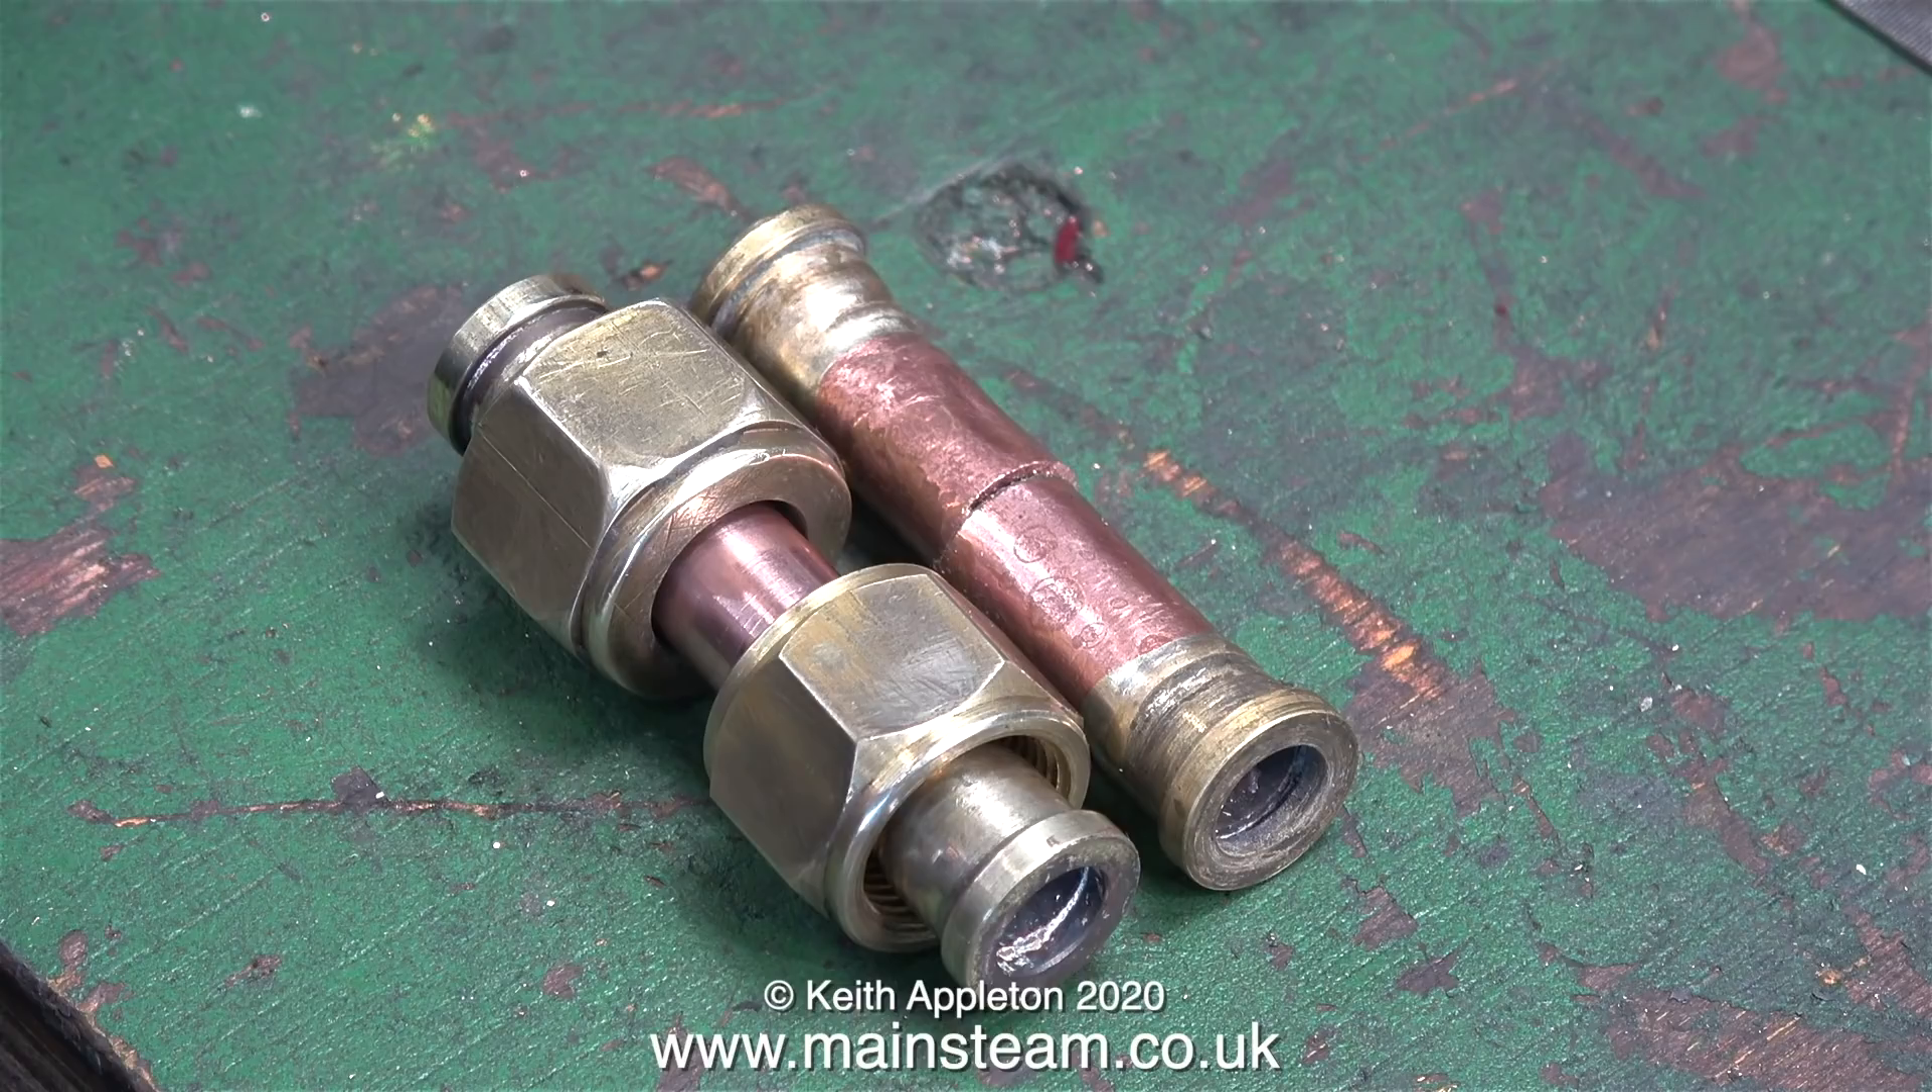Here's a comparison between the old and the new. I didn't forget to put the union nuts on by the way as you can see.